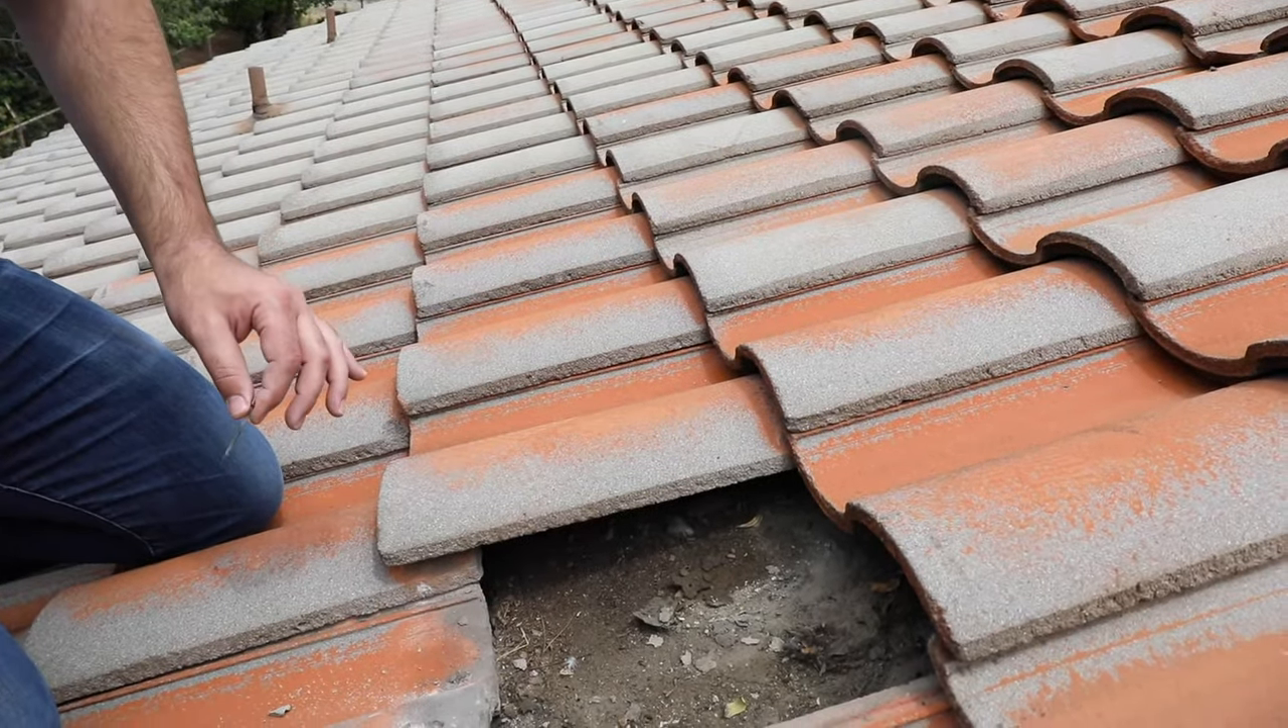Now that we've got our old tile removed, we're ready to install our new tile.